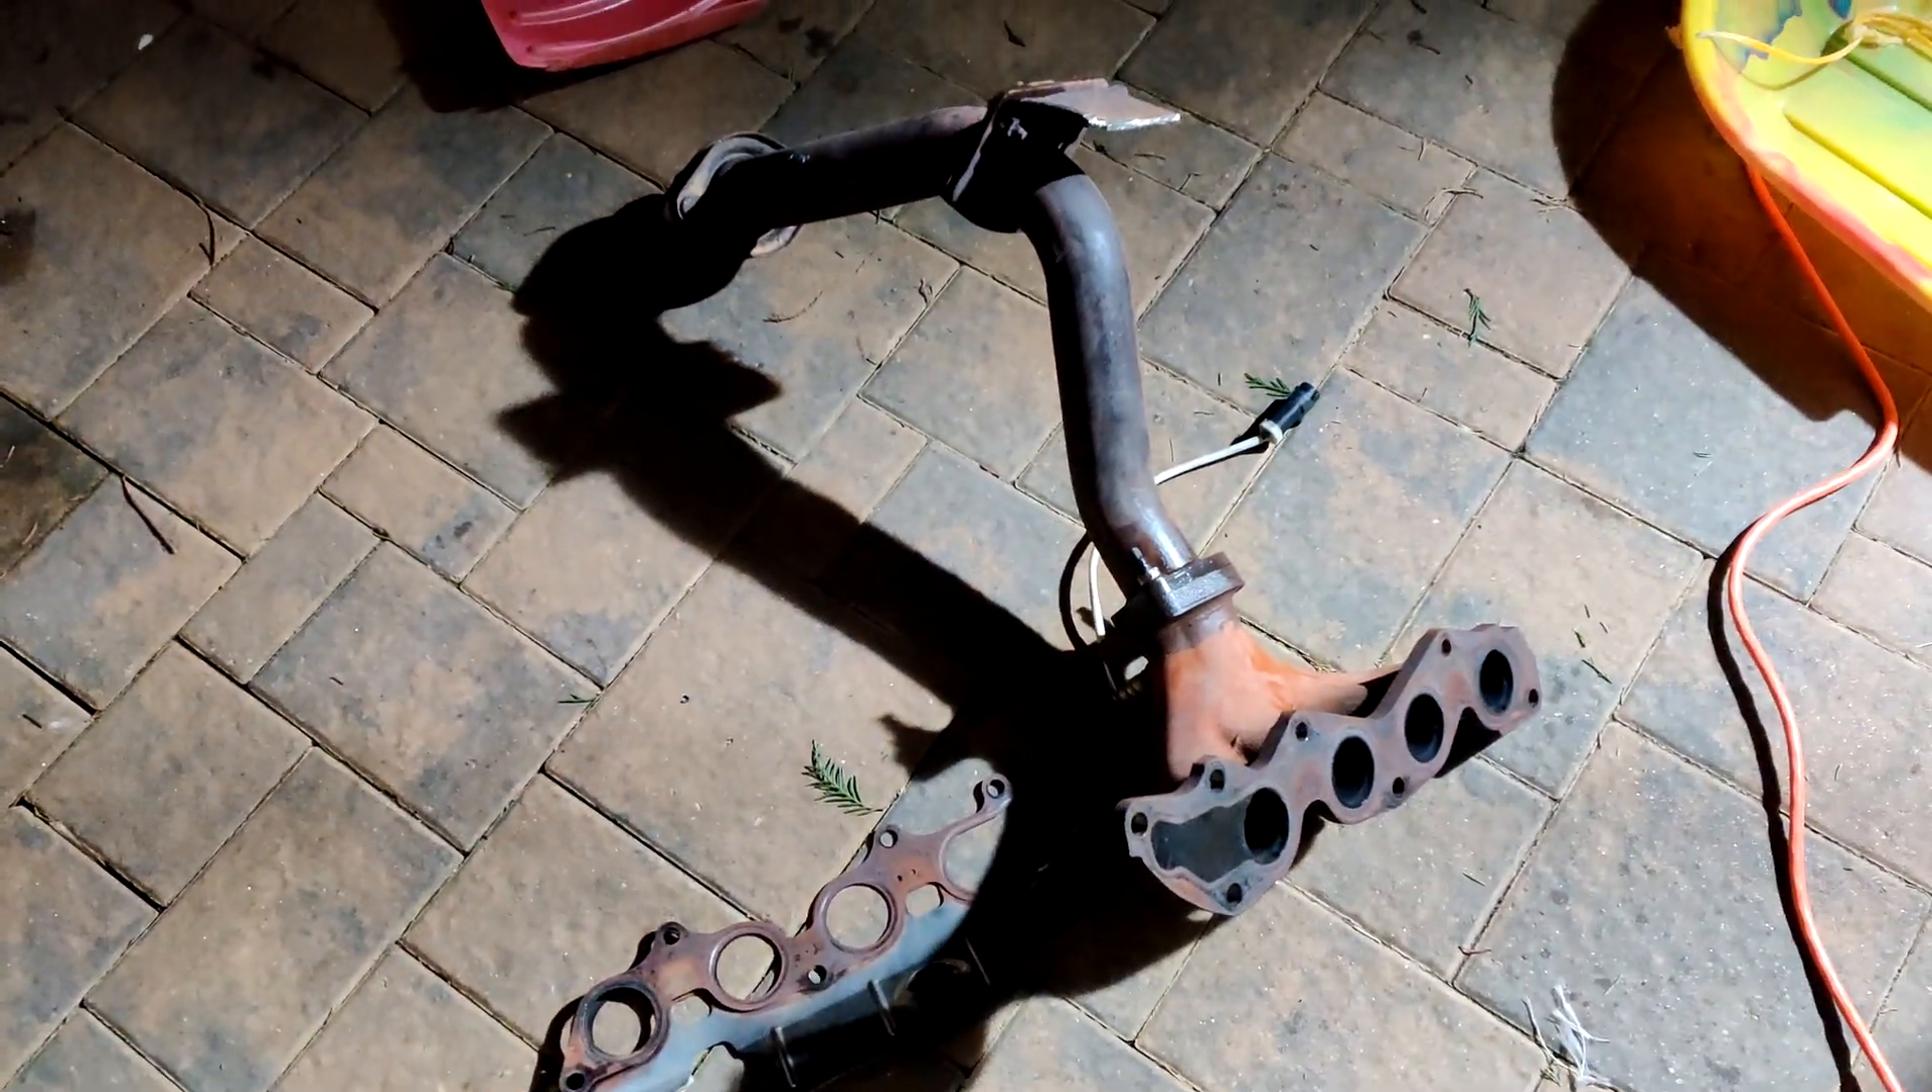And I finally got off the exhaust manifold.